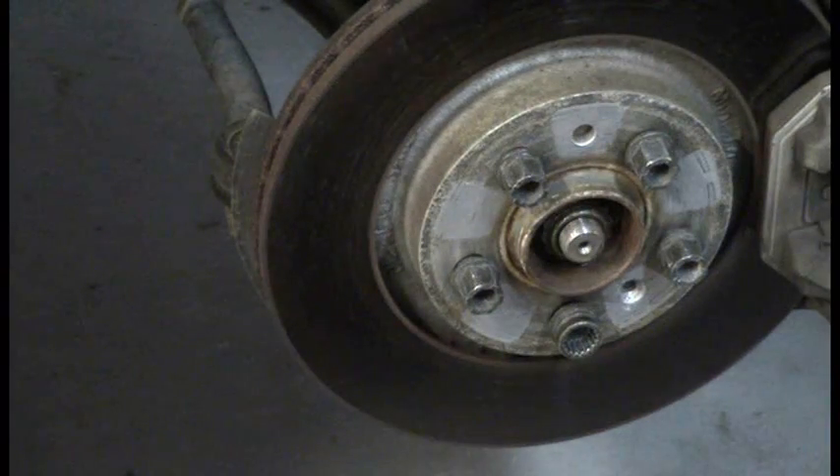And I've got all five of the lugs installed because again, I want to maintain balance.